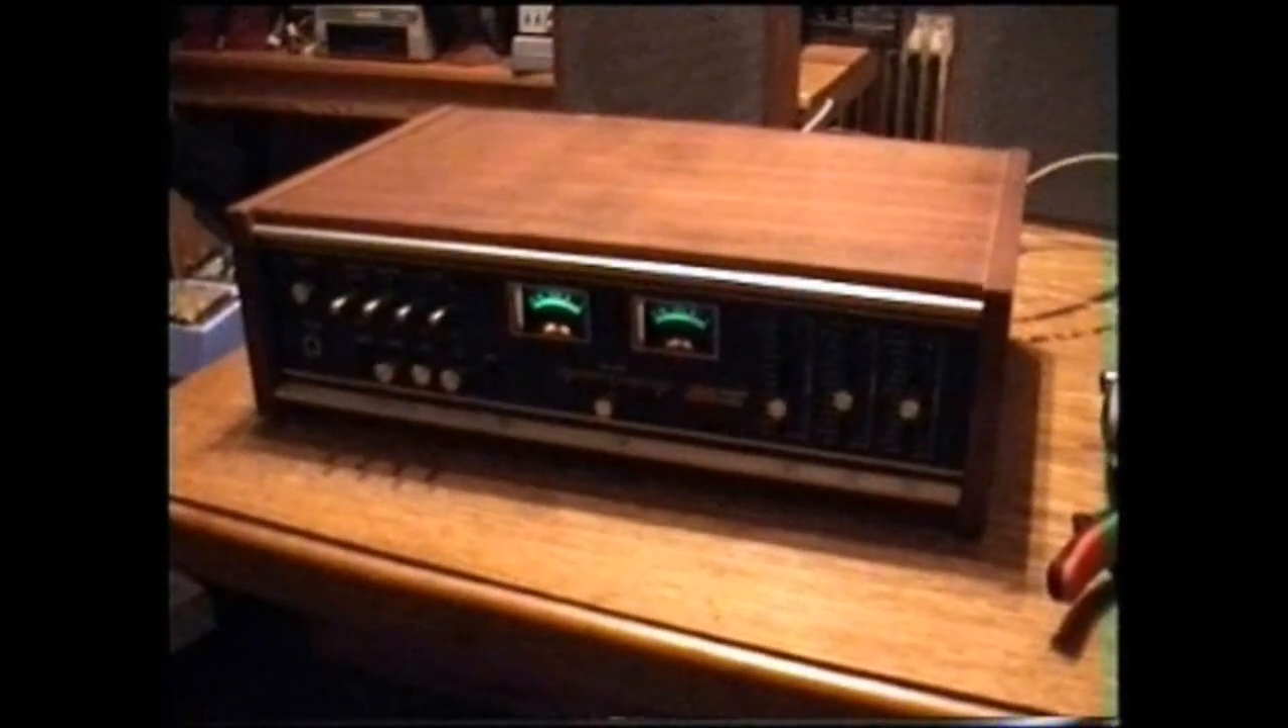And there we have the amplifier all back together in its wooden case.